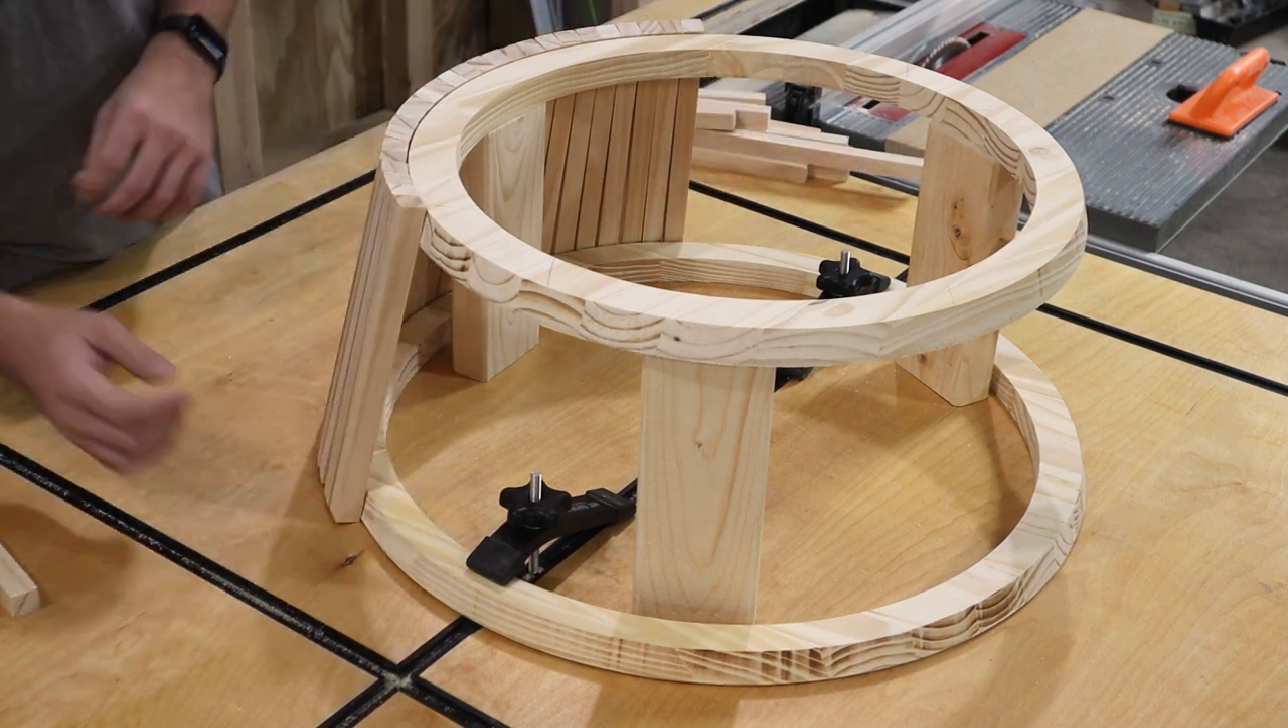I got the top ring roughly centered with the base and started leaning the slats into place with the tops touching.